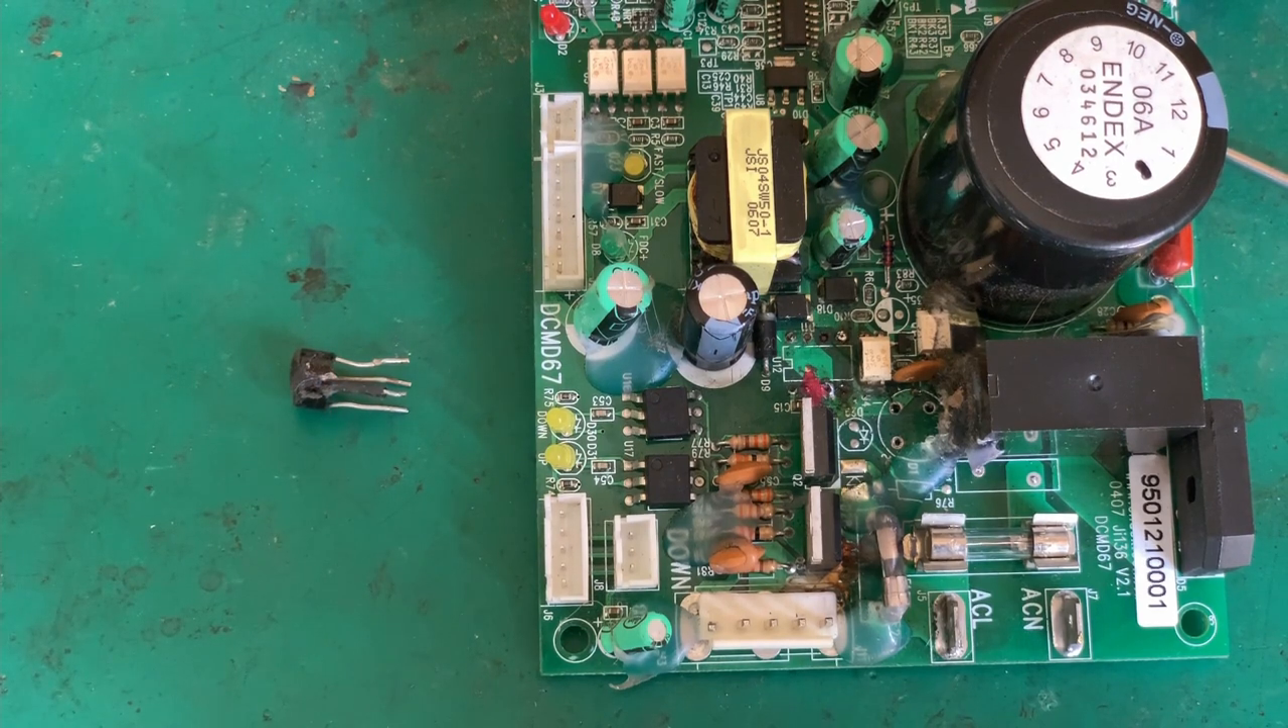Okay right so there we've removed this little bridge rectifier.